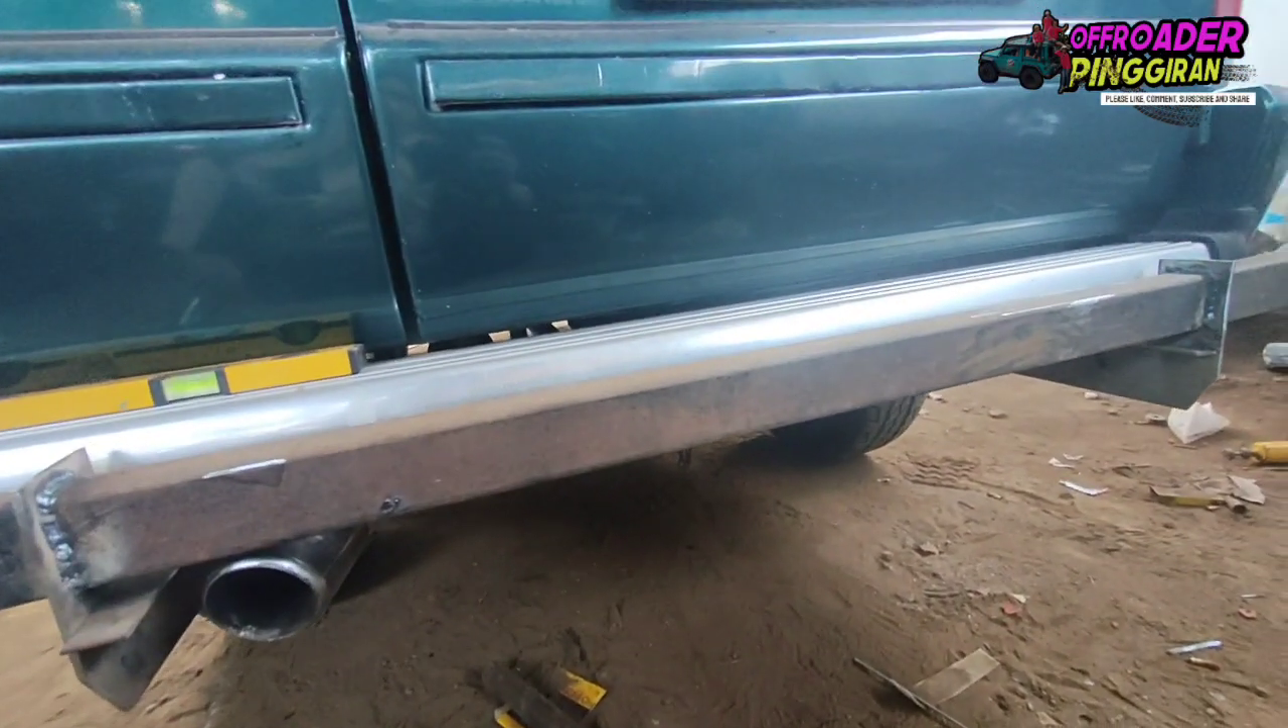Ini untuk towing Atau pelindung bumper belakang ini Sudah Terpasang.